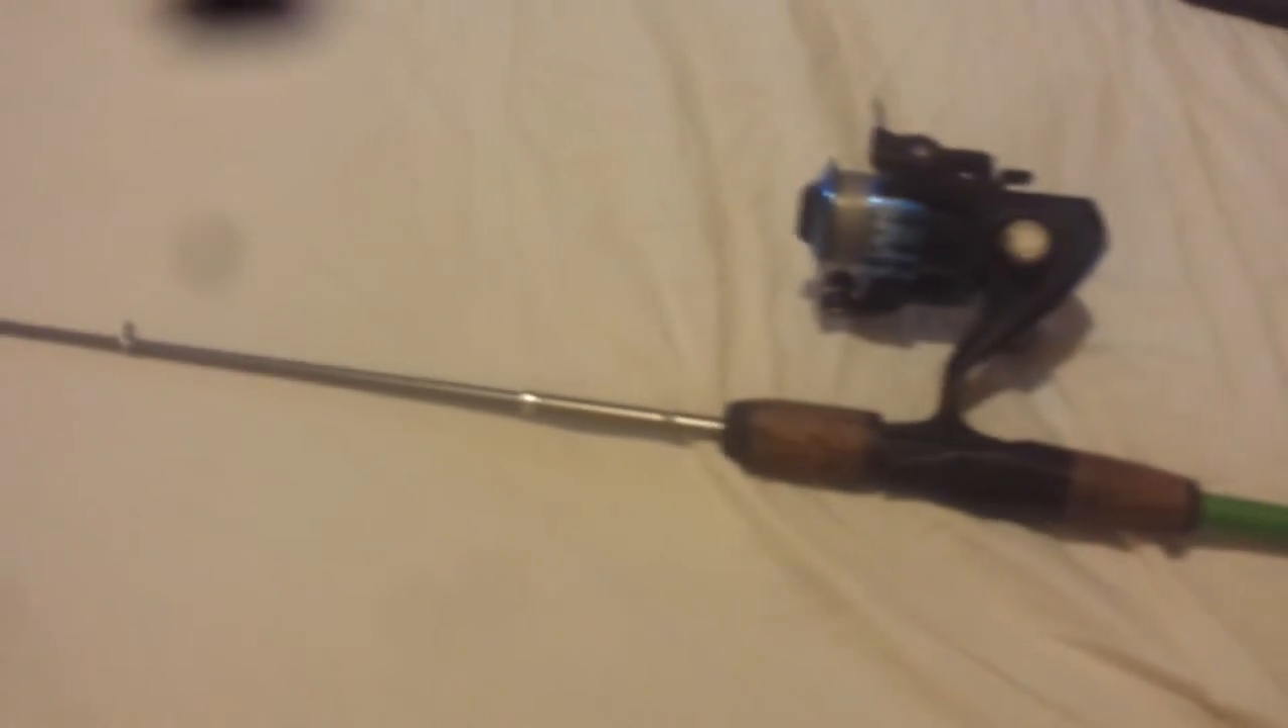I got my reel on my pole.